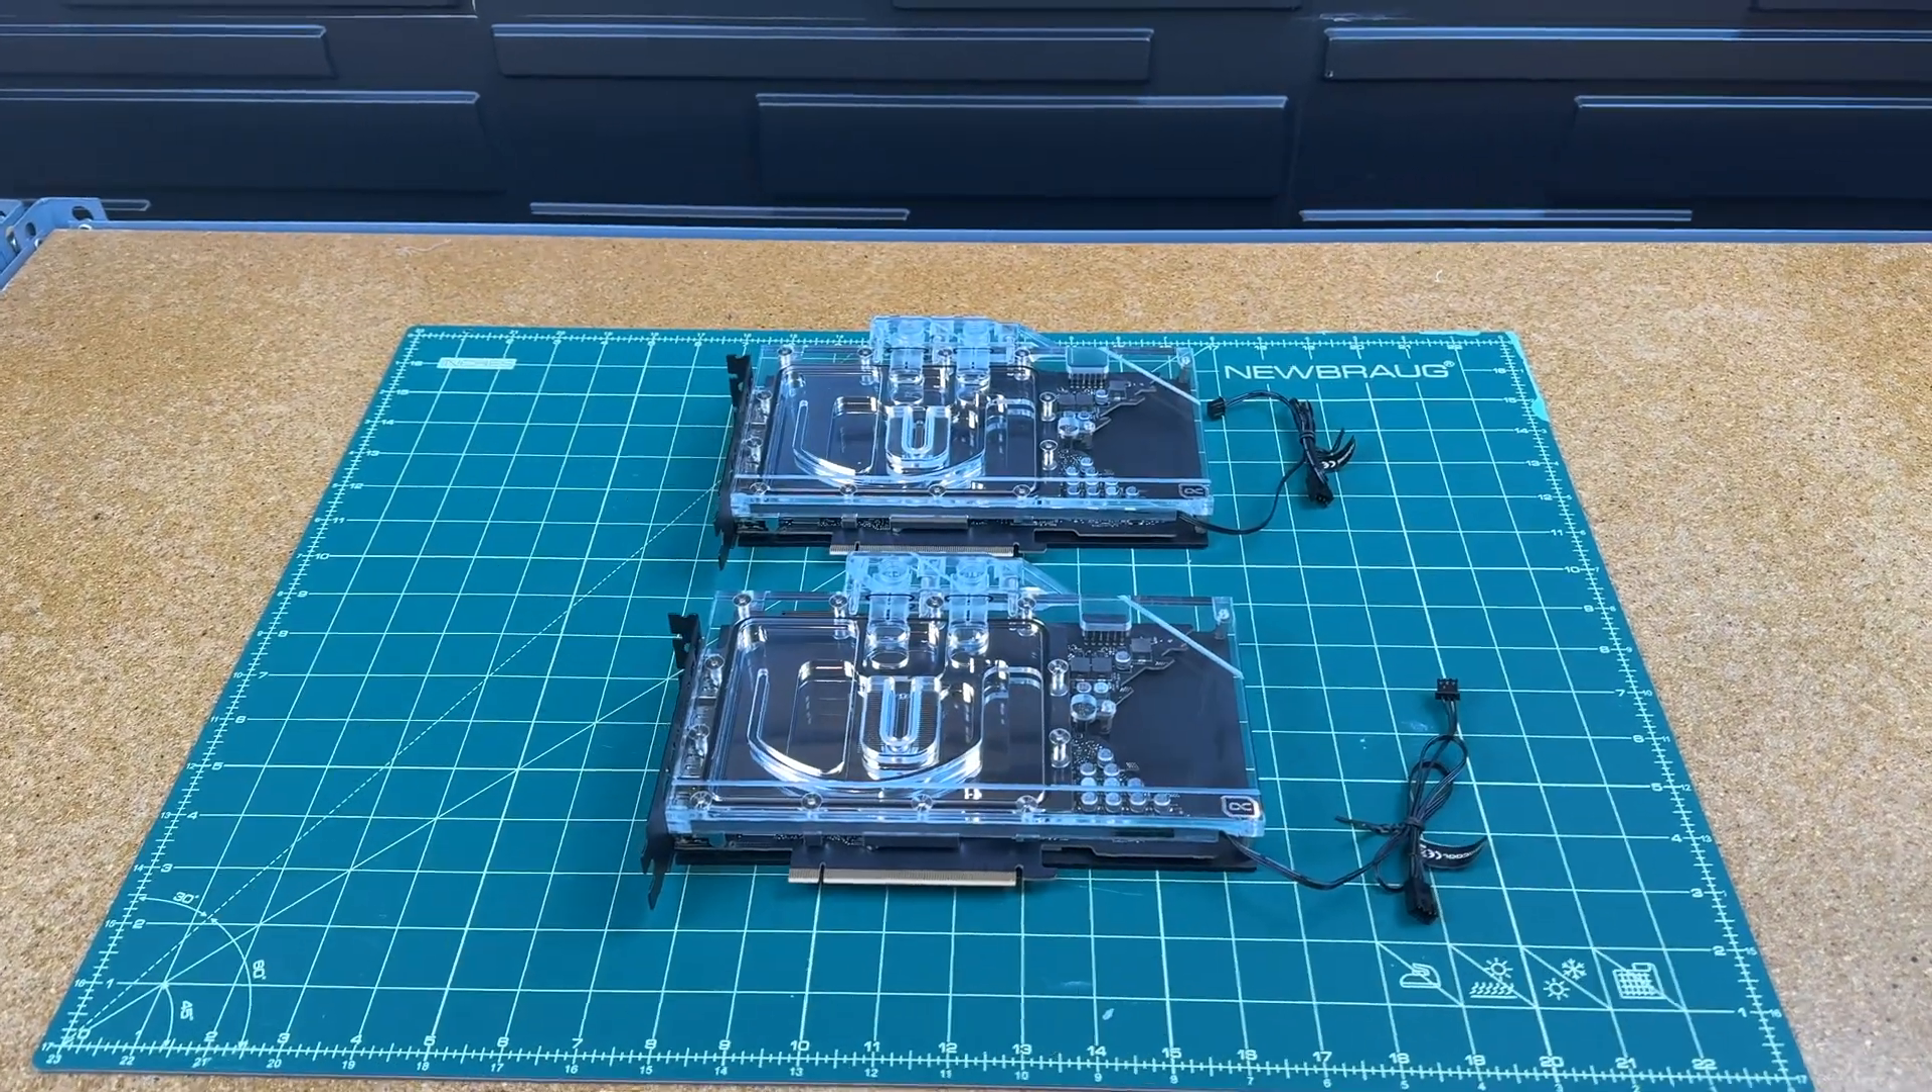I am now very happy to report that both cards are now water blocked so it's pretty cool.